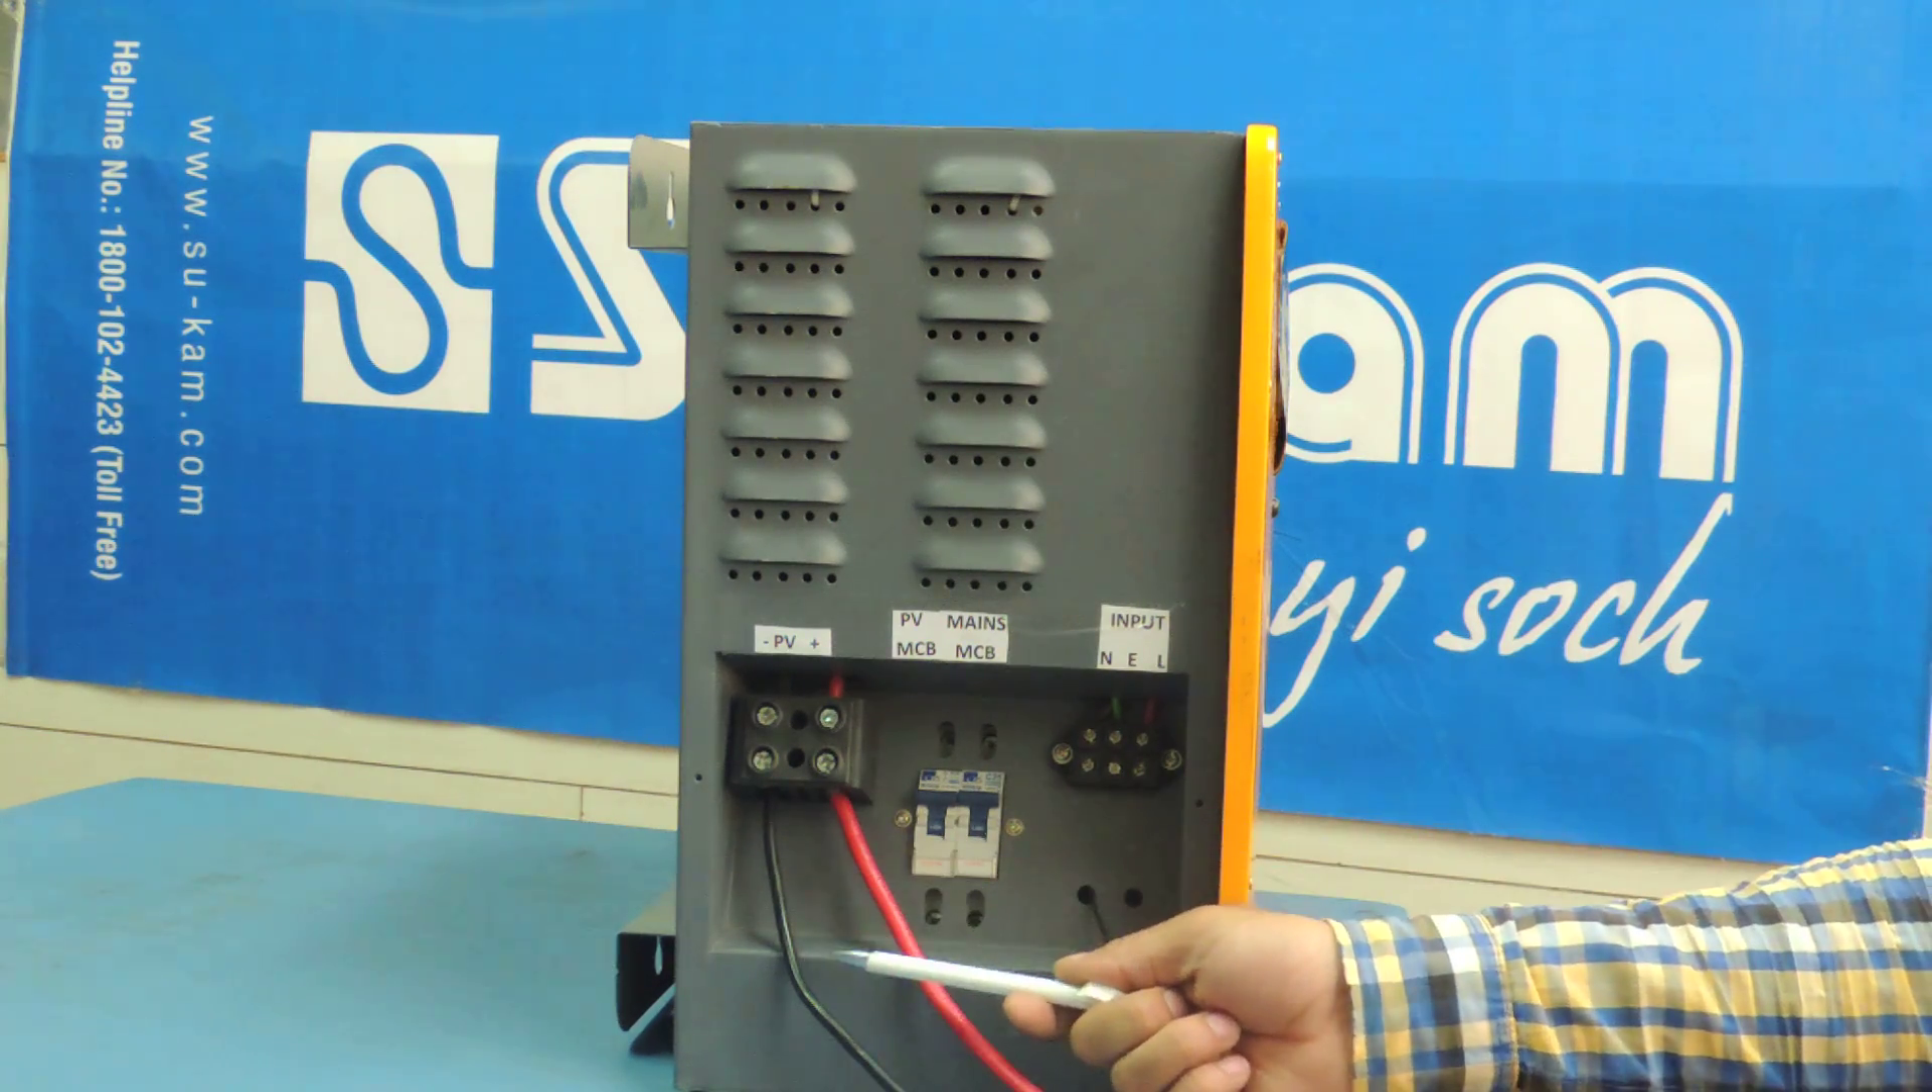जैसे कि आप देख सकते हैं हमने solar panel connections कर दिये हैं।